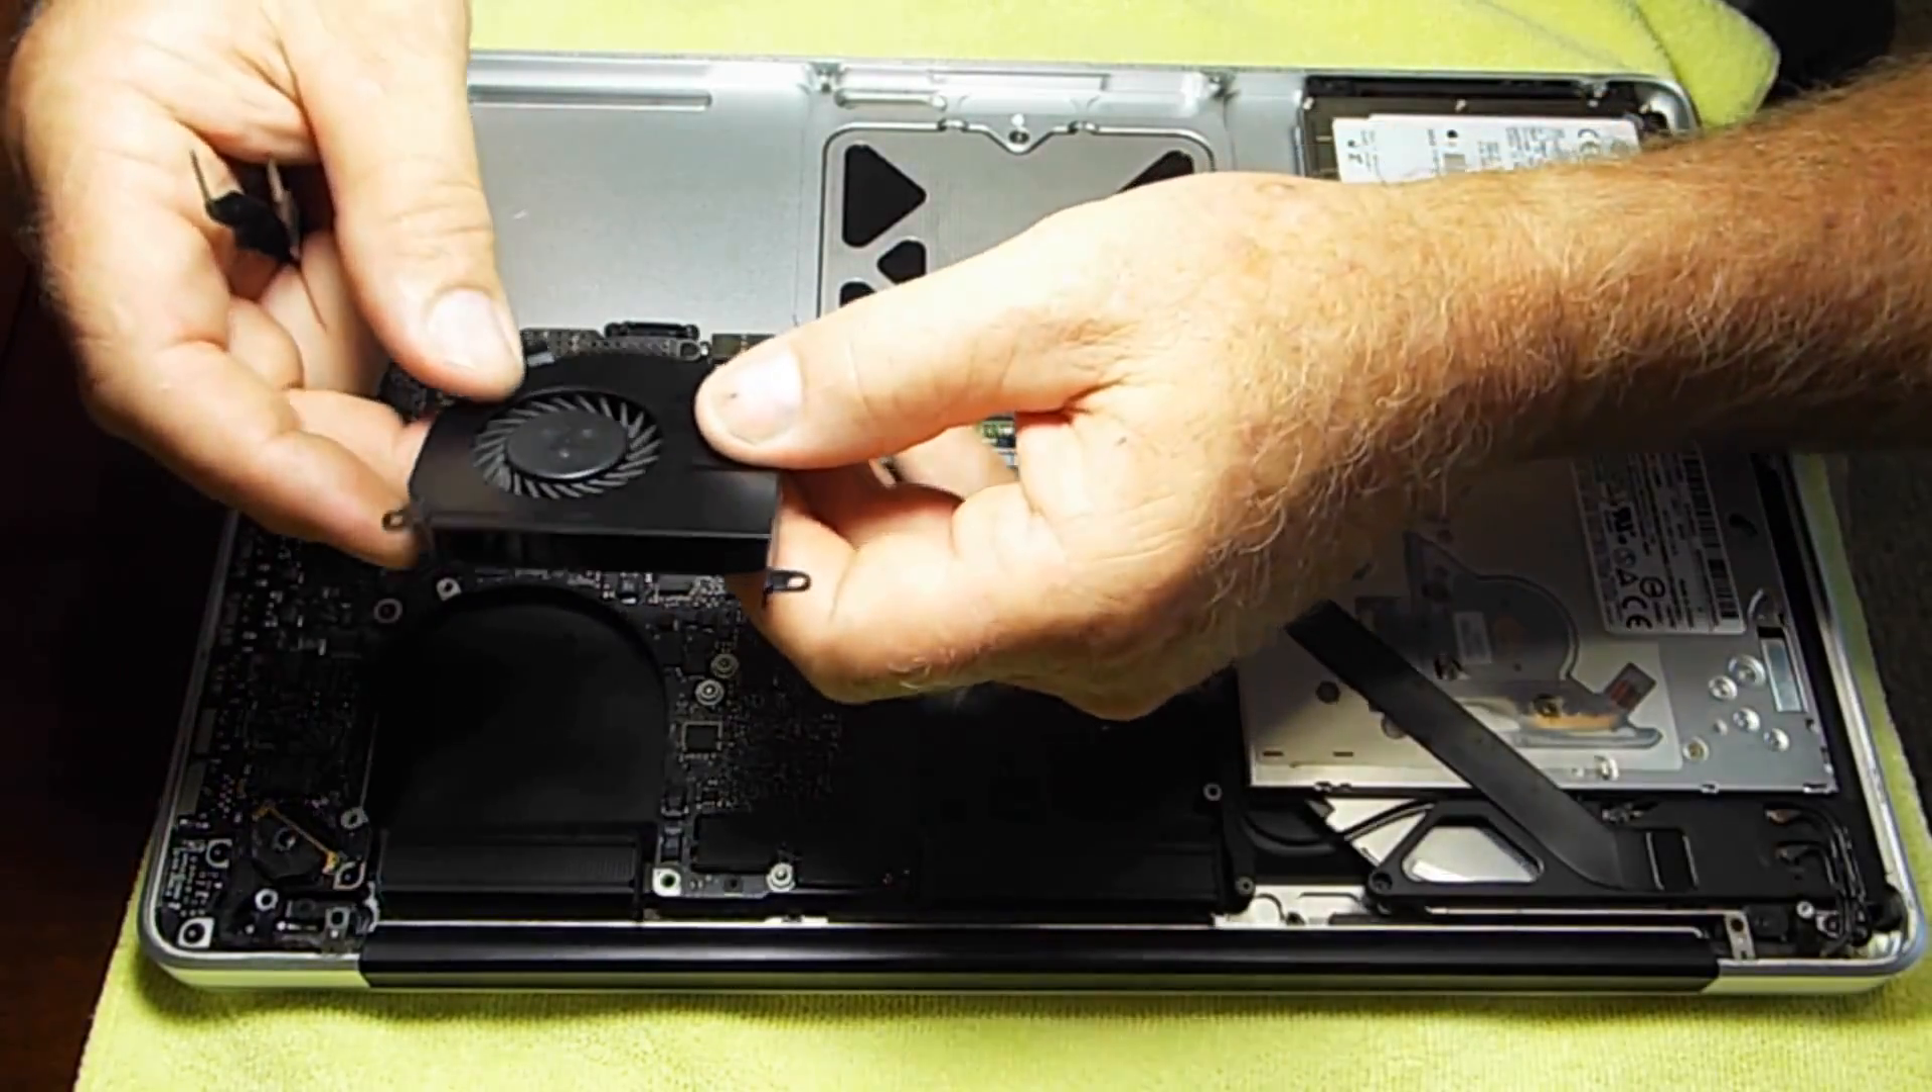And so we're down to putting the fans back in.